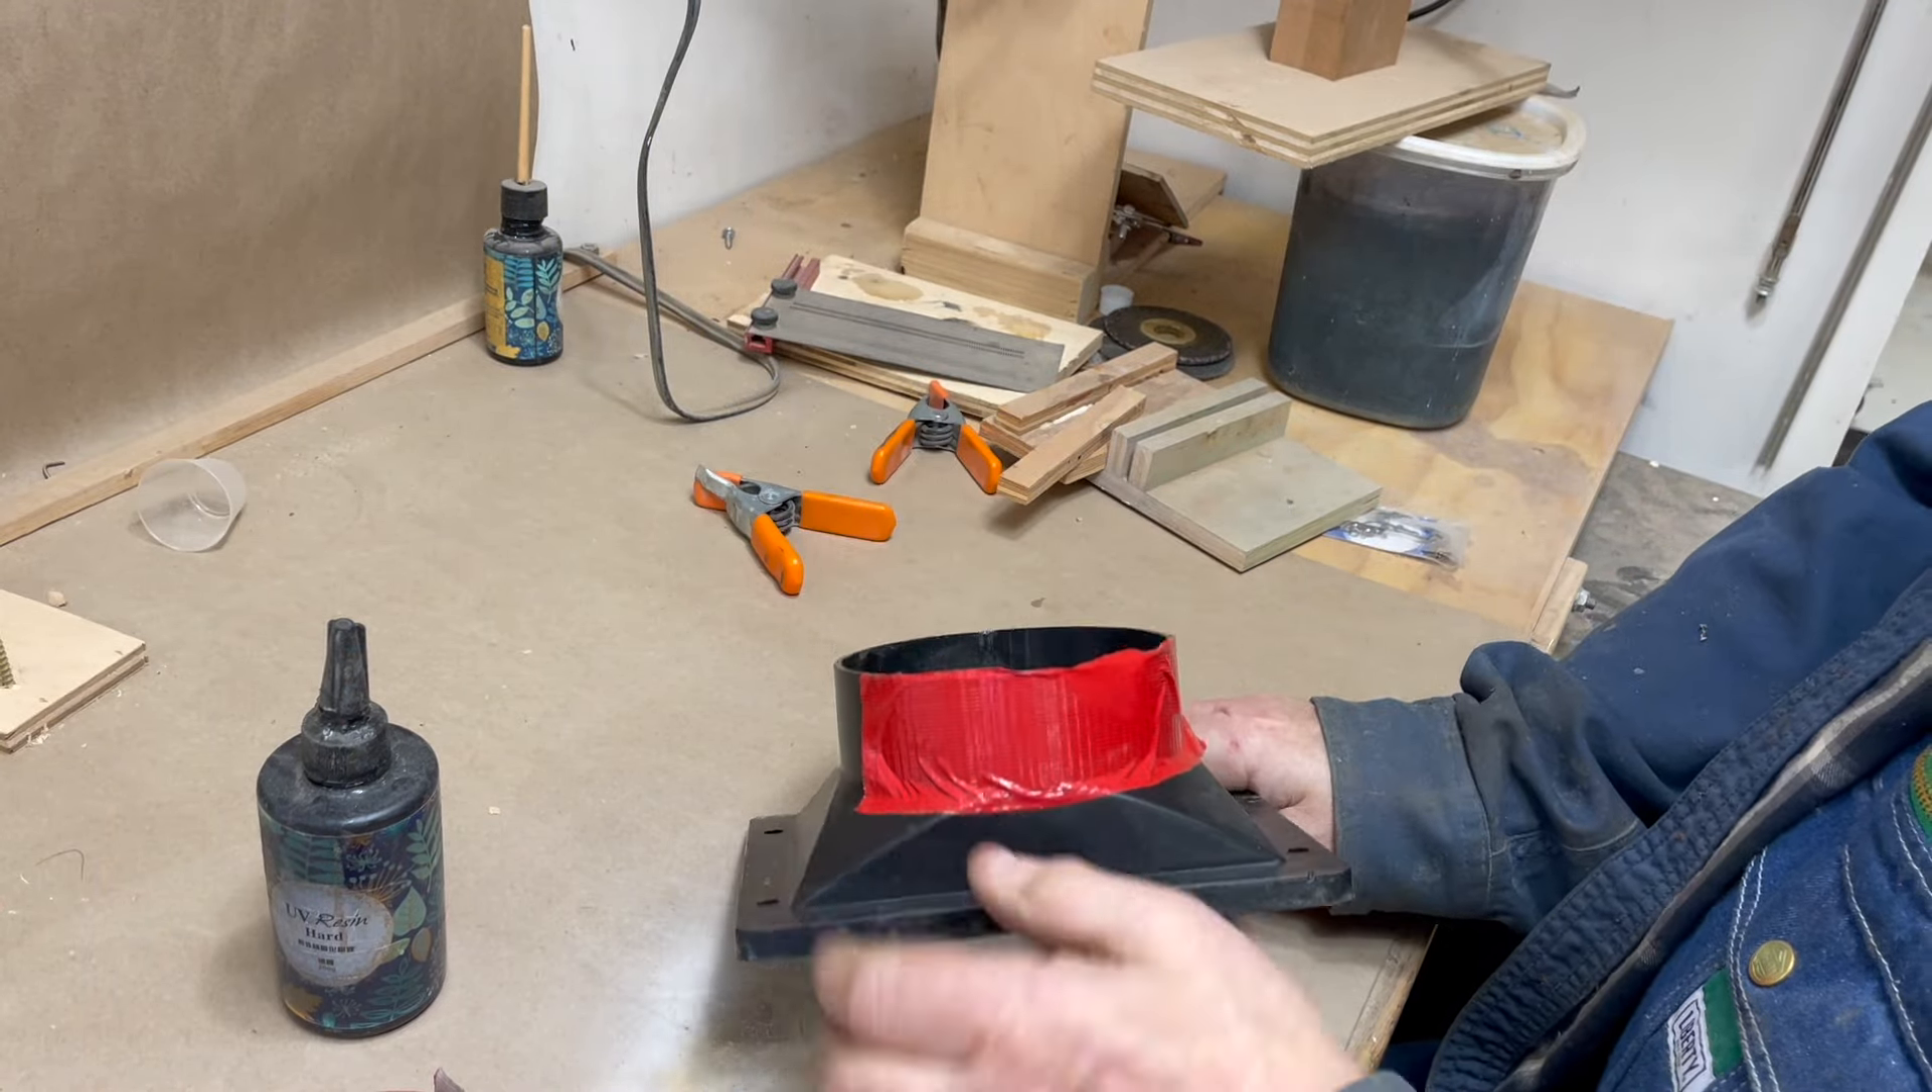I've got a piece of duct tape around here going over the hole and I've curled the edge of it up a little bit and I'm going to use an awful lot of it.